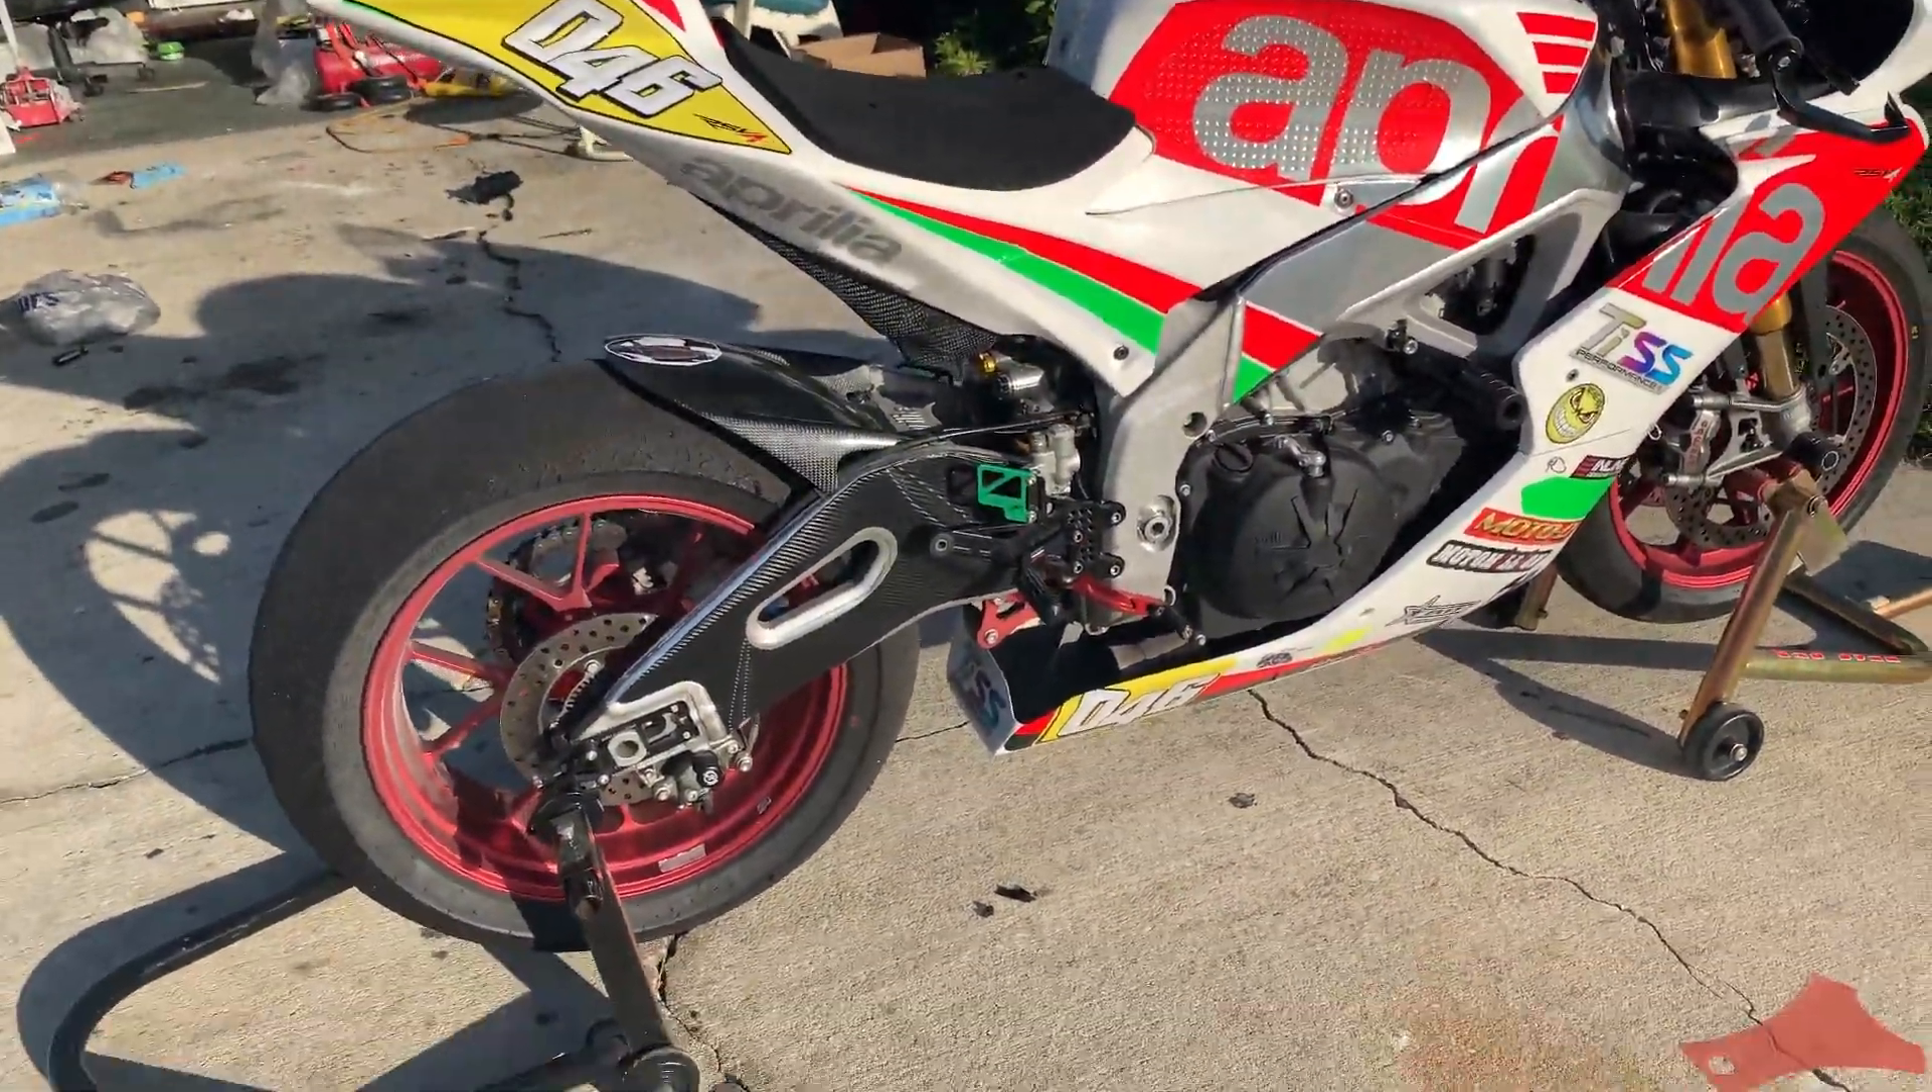You can probably tell we don't have an exhaust.